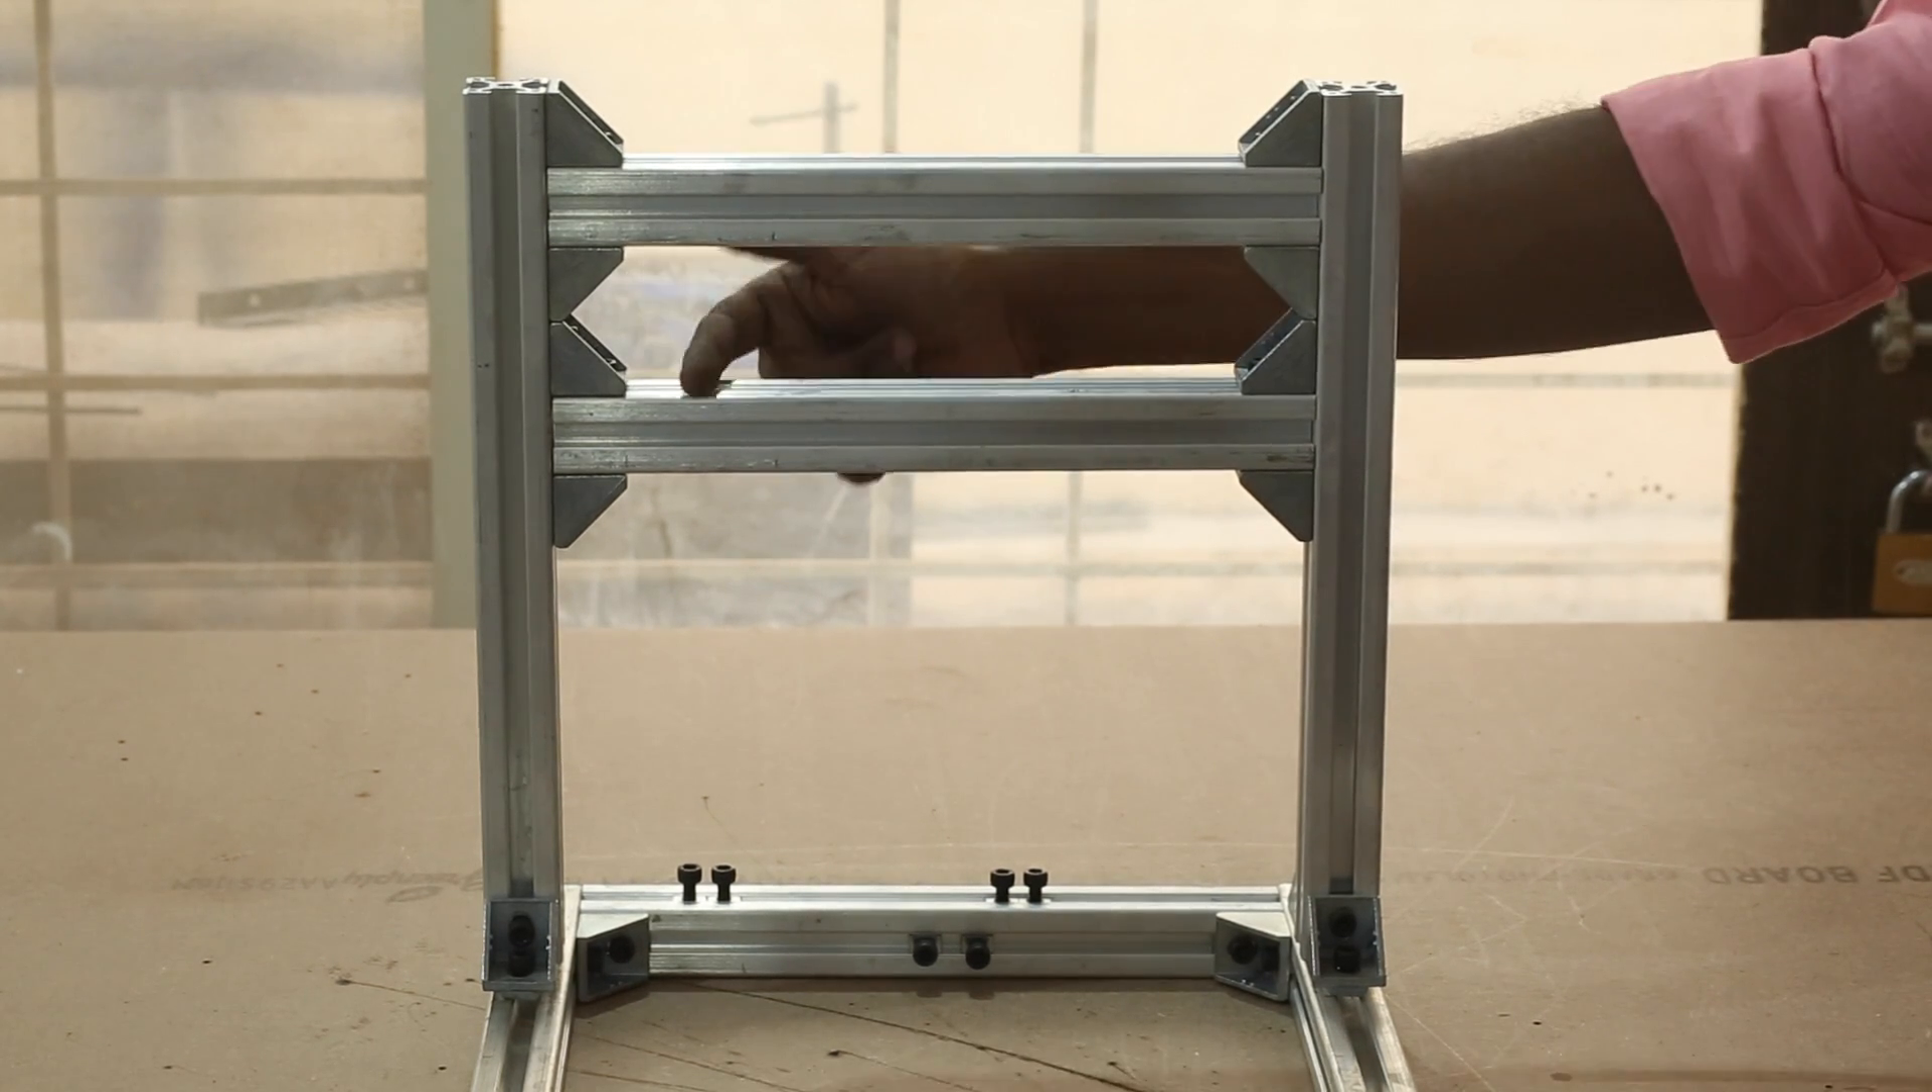To make the fittings easy, I made sure that the corner blocks are flush to the top. In fact, all the corner blocks touch each other.